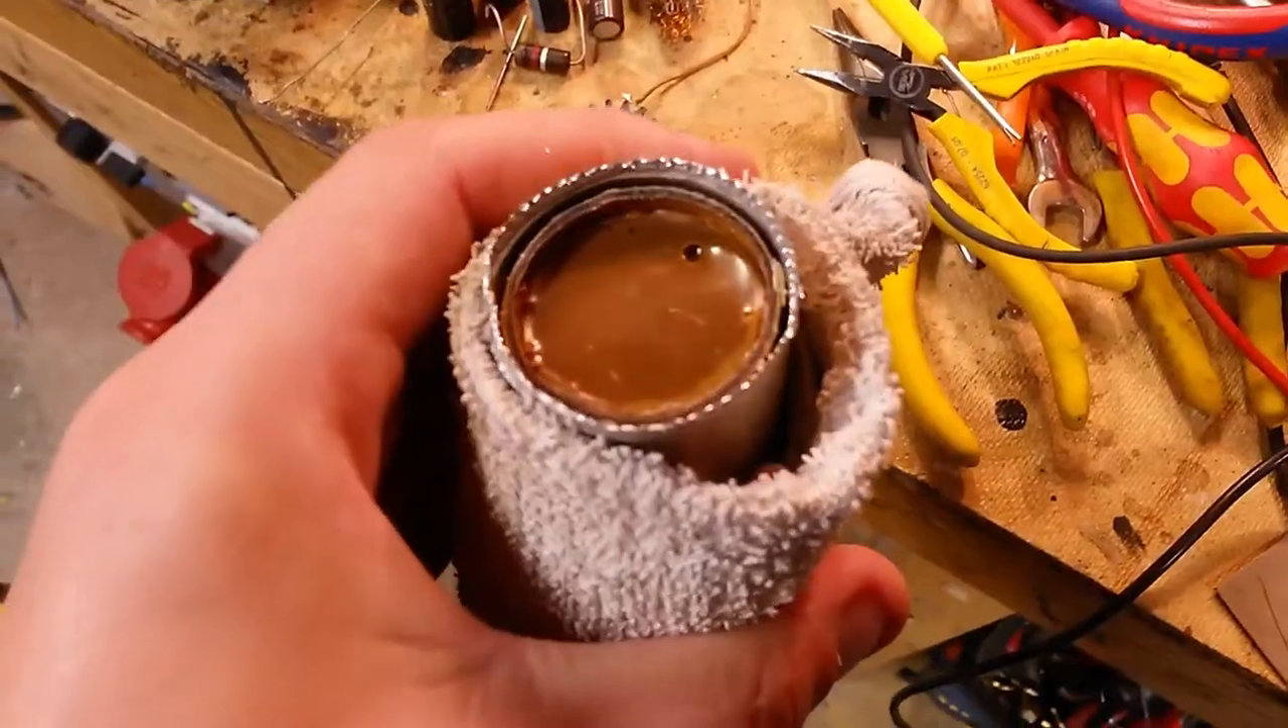I just uncrimped the top of the capacitor can and this is what's inside.